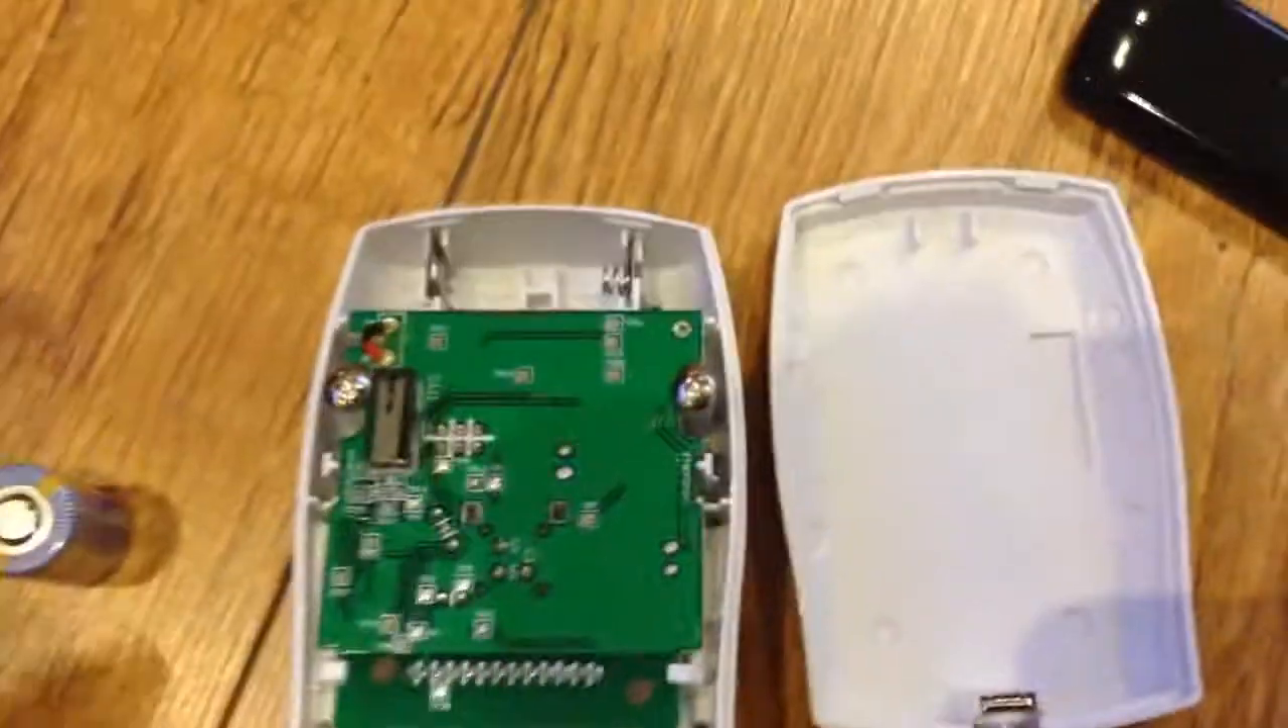So that's the screw removed and the back just lifted off.